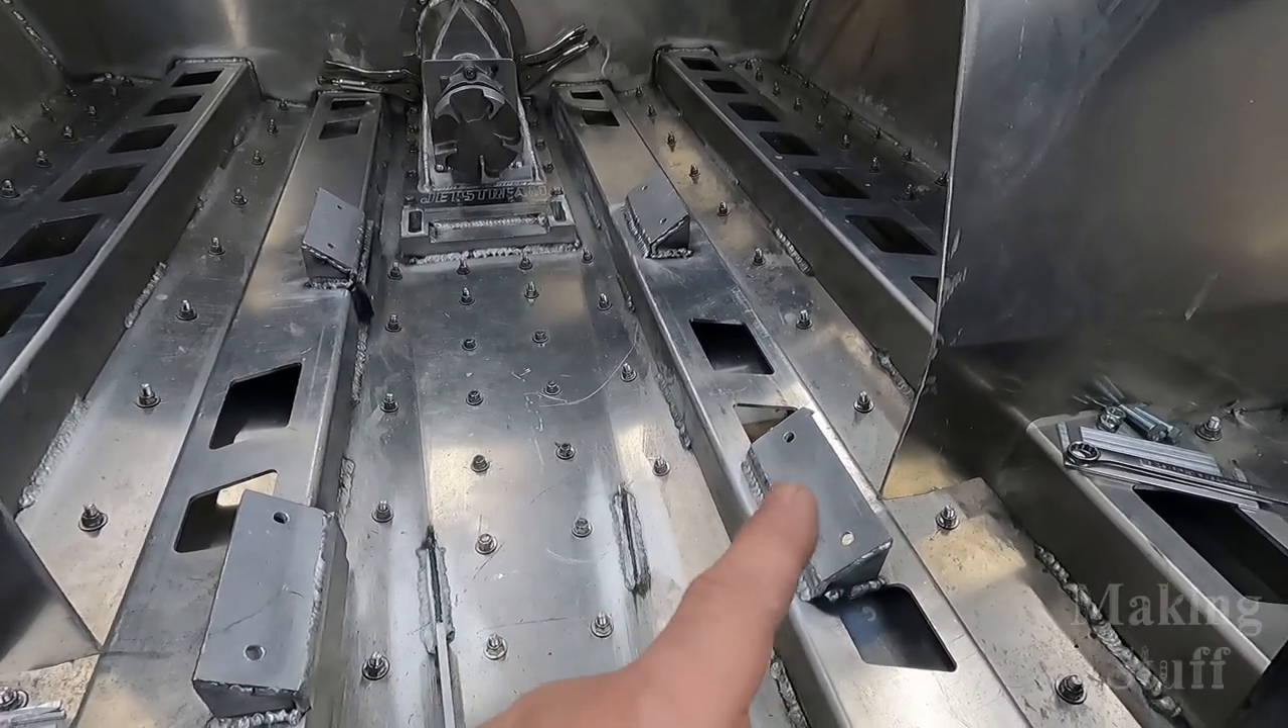But this is done. The motor mounts are in place. They are solid.